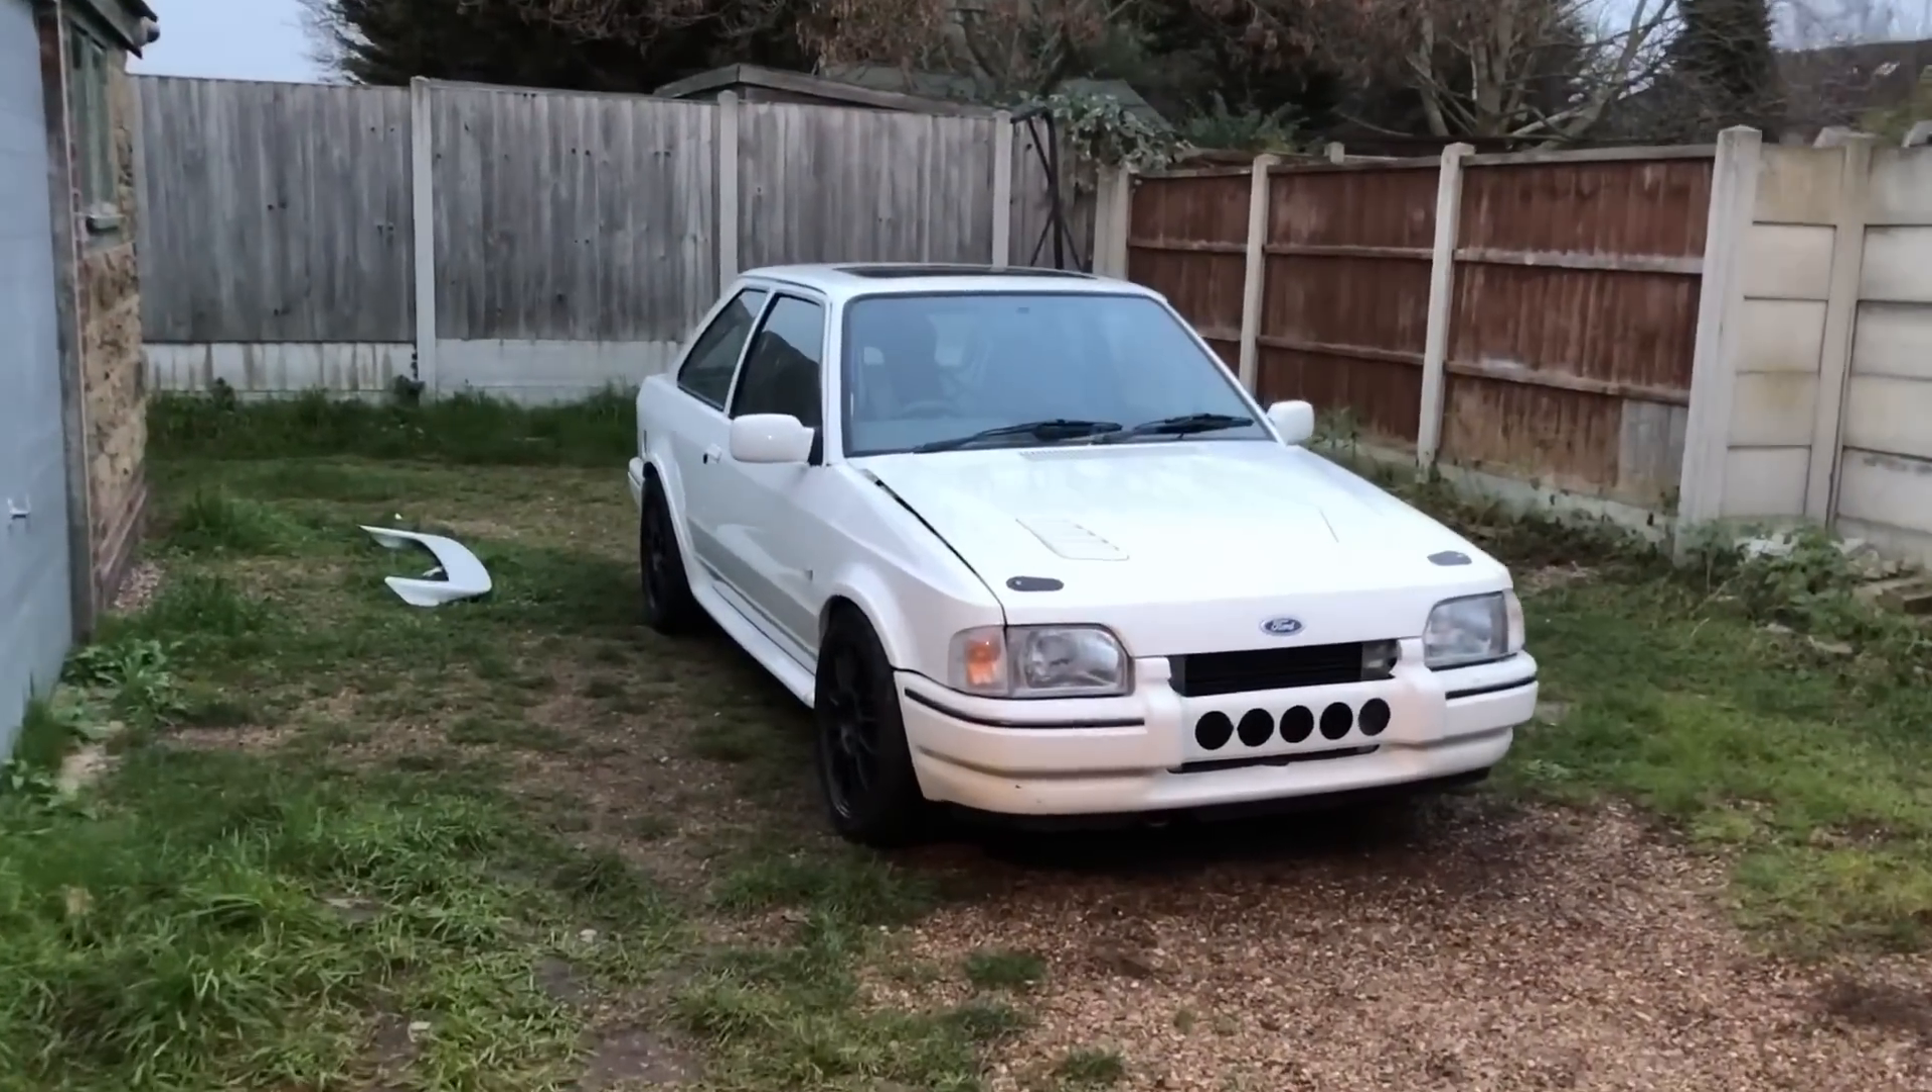So that's the car finished just got to put the spoiler back on.